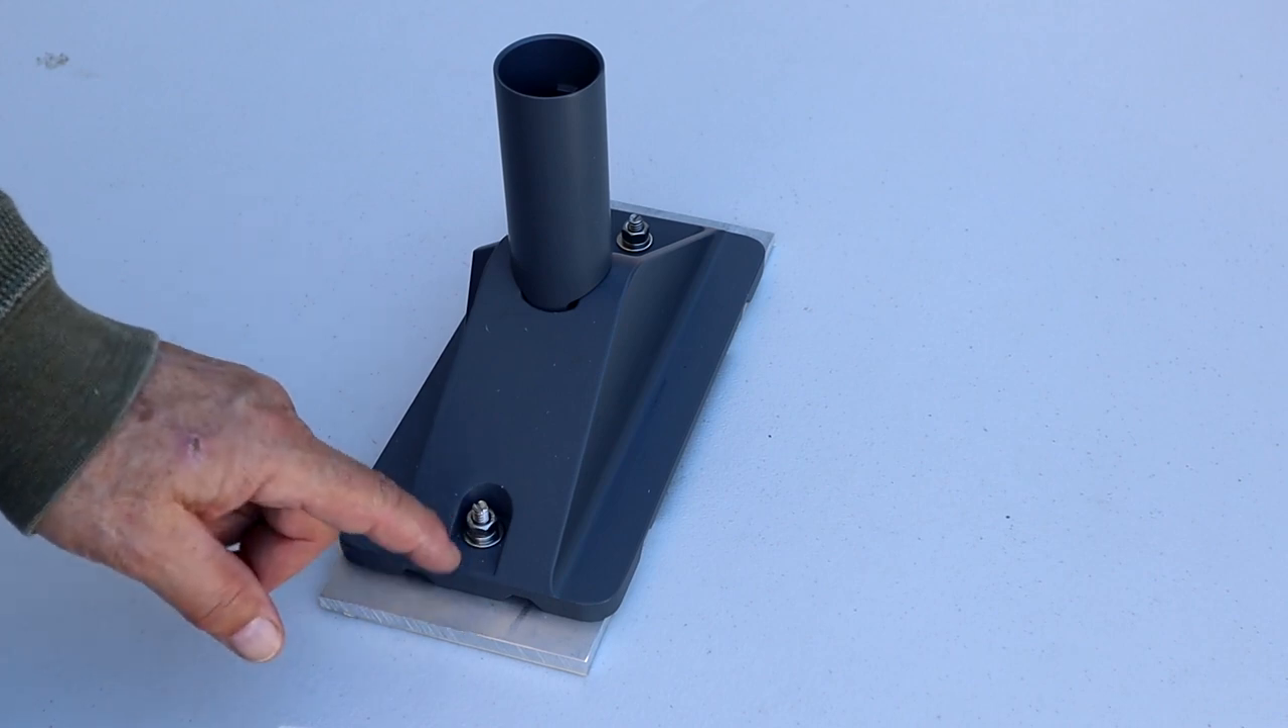And then I fastened the aluminum plates in position using quarter-twenty screws with the washer and the lock washer.